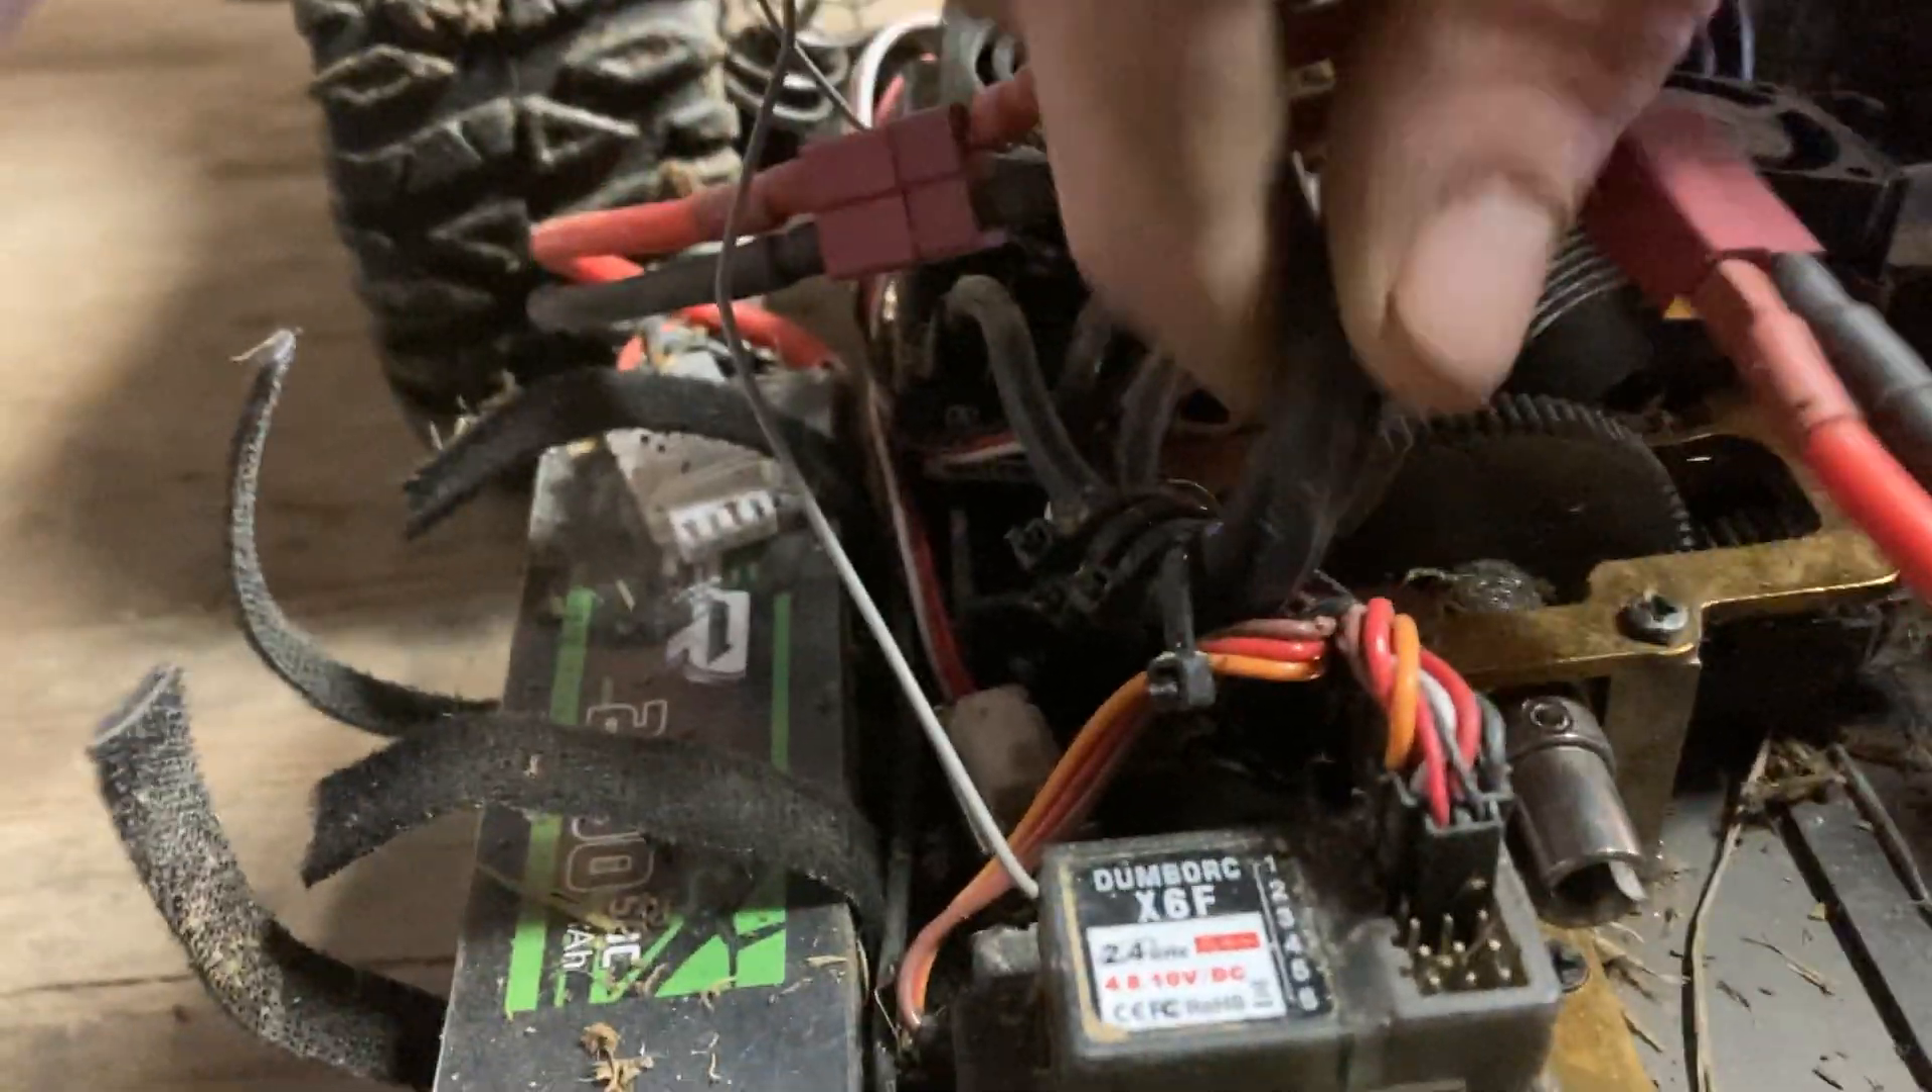But, uh, I did not put the cover back over the spur and the pinion yet.